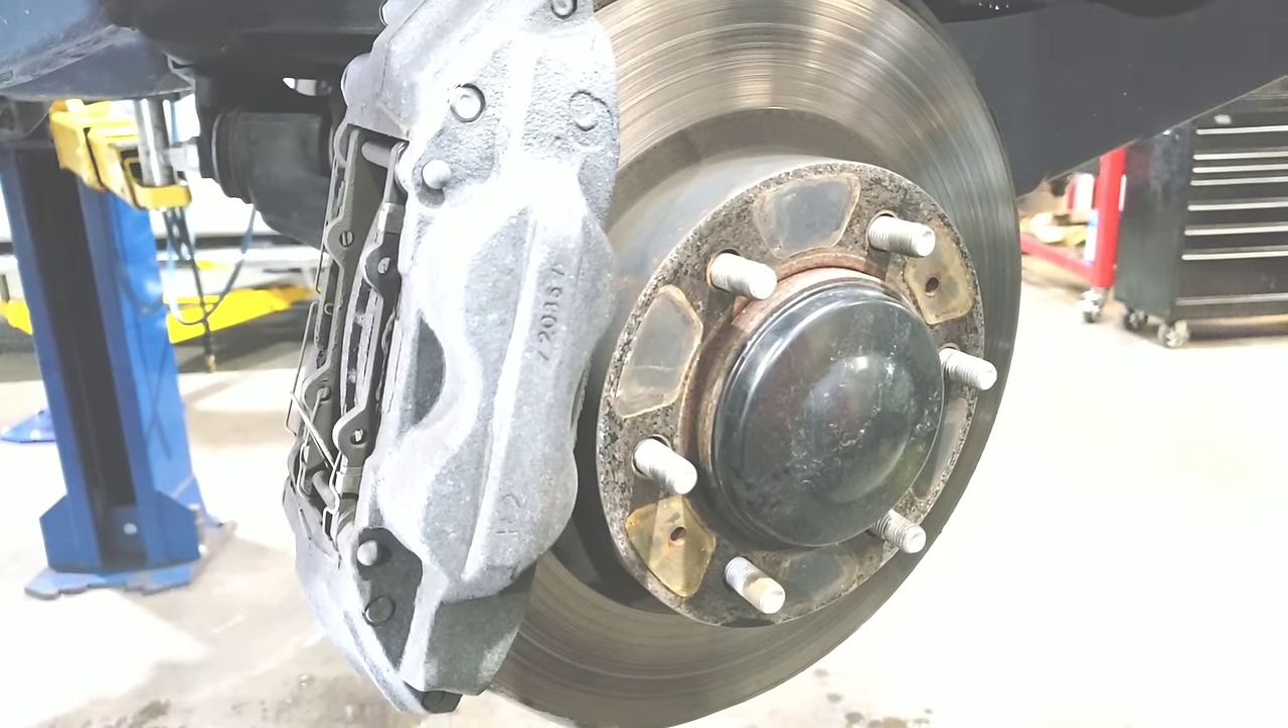Okay so we got the truck lifted up here and we got the wheel off.